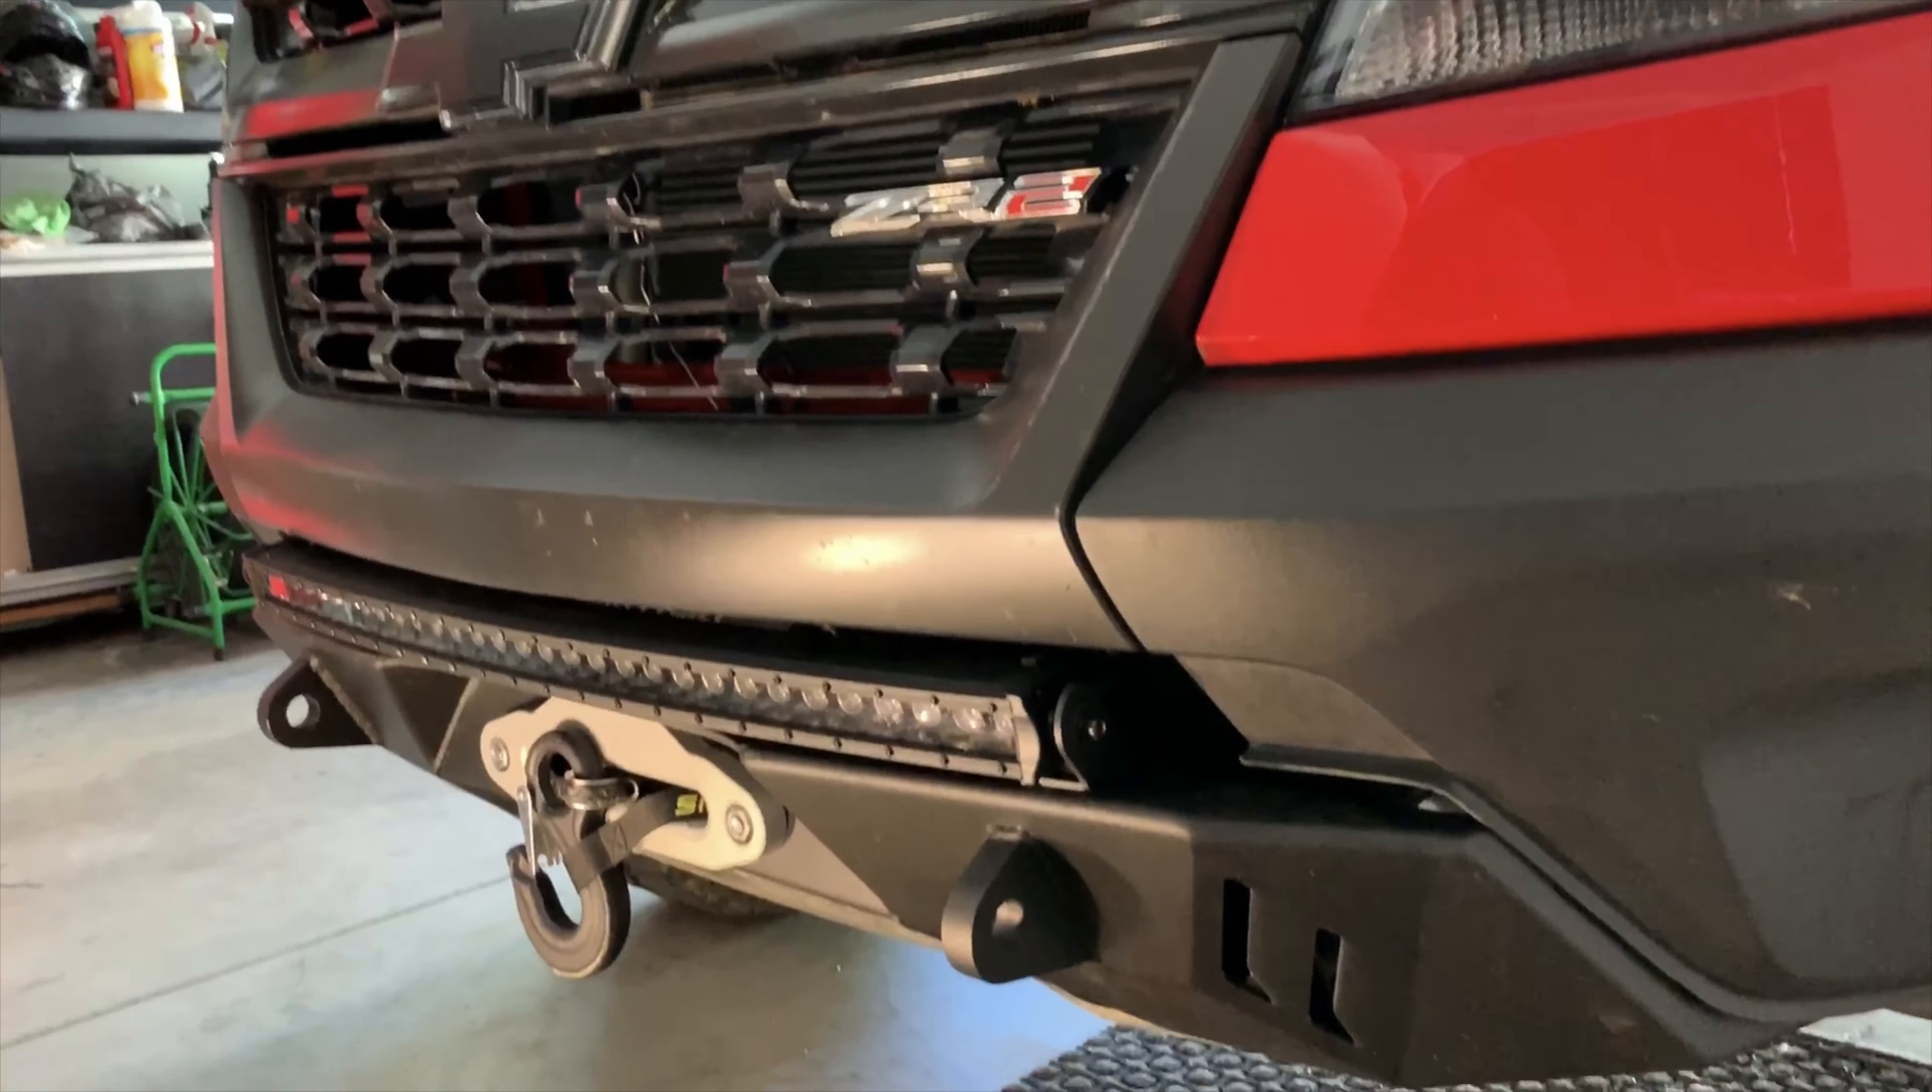At the front of the truck, we already have the CBI half bumper installed. Now, if you don't have the half bumper installed, this lift kit will be a little more difficult to install on the Colorado ZR2, but it can be done.